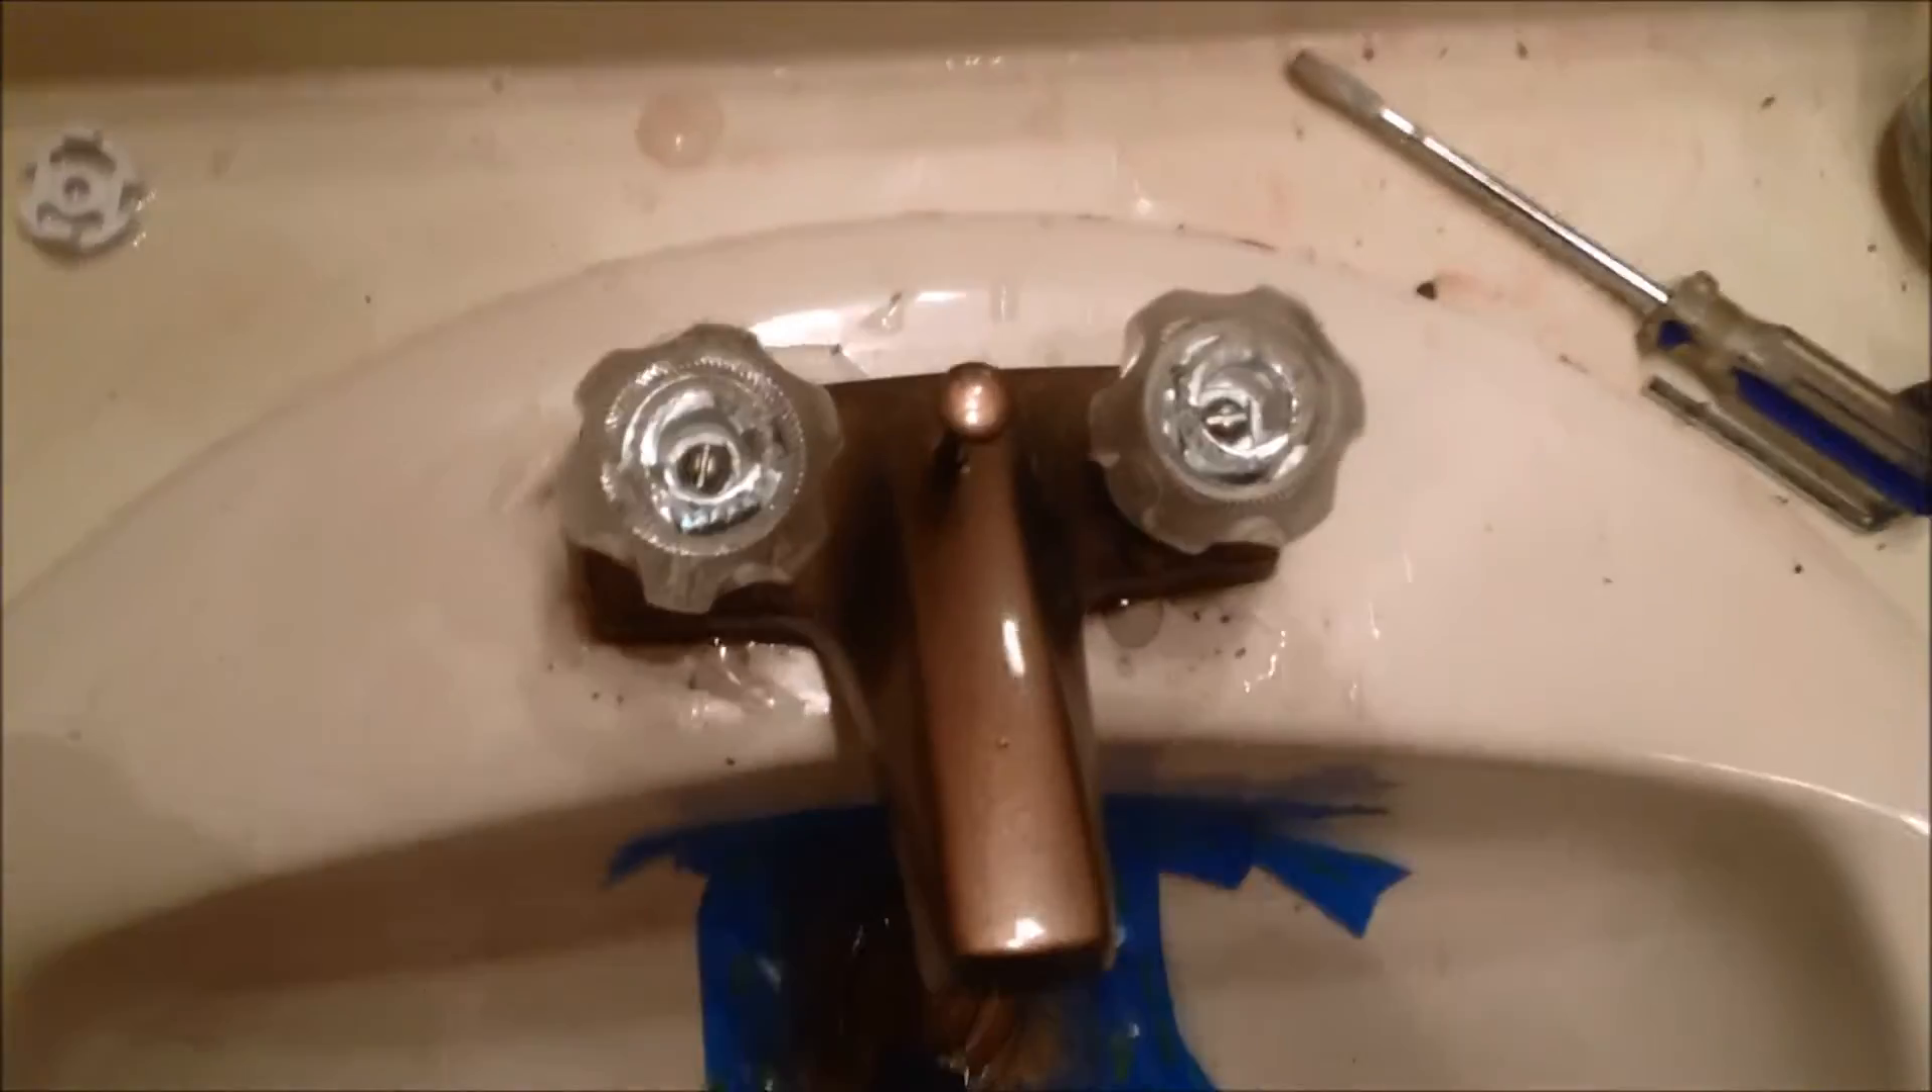New handles installed on old faucet without spending a ton of extra money to replace all the internals.